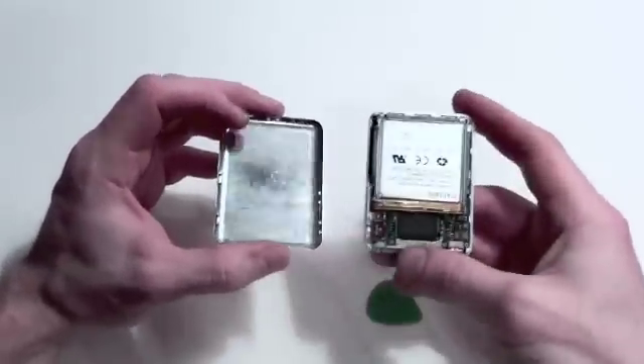After a lot of work and using a lot of patience, you can finally get the casing separated.